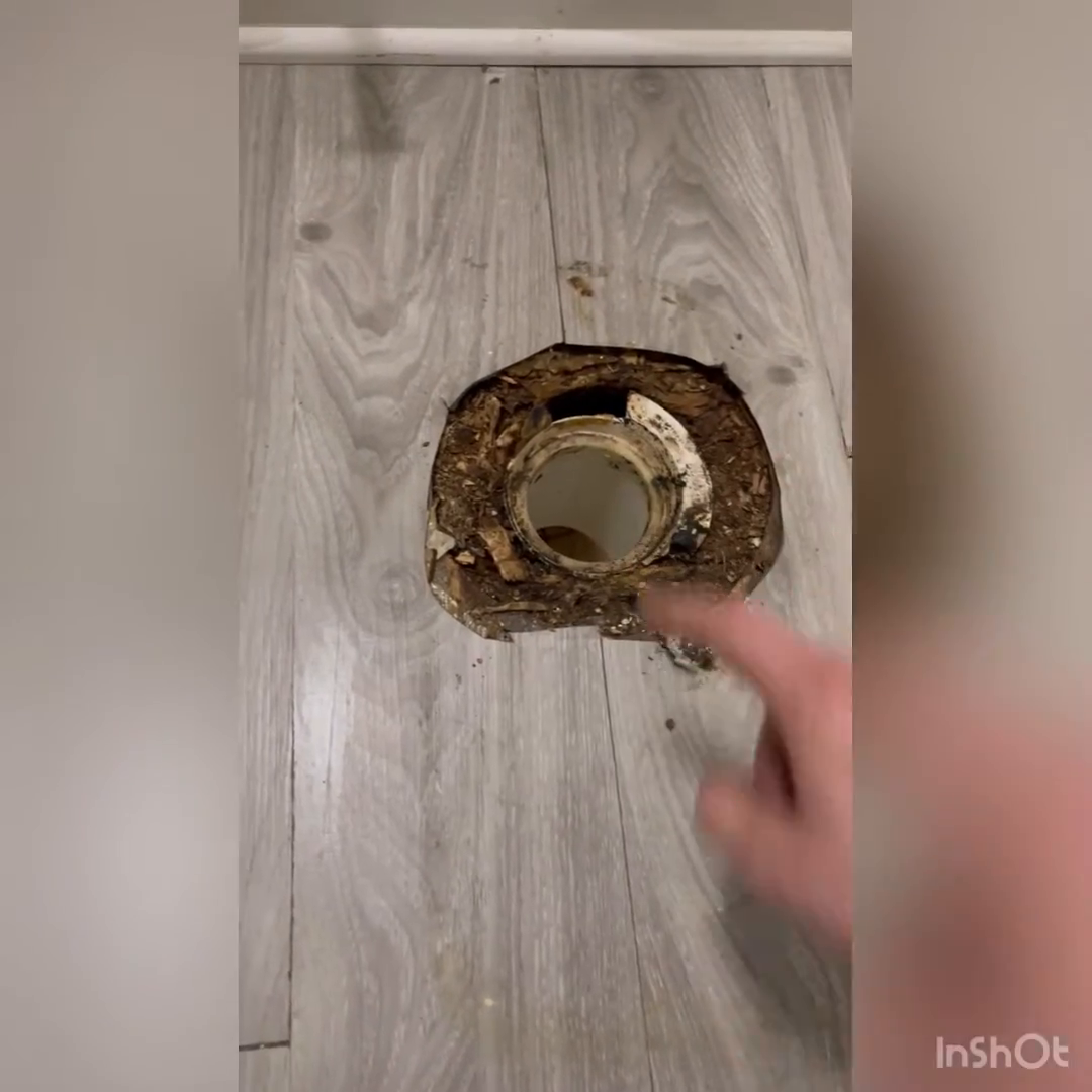All right I got the old ring off.